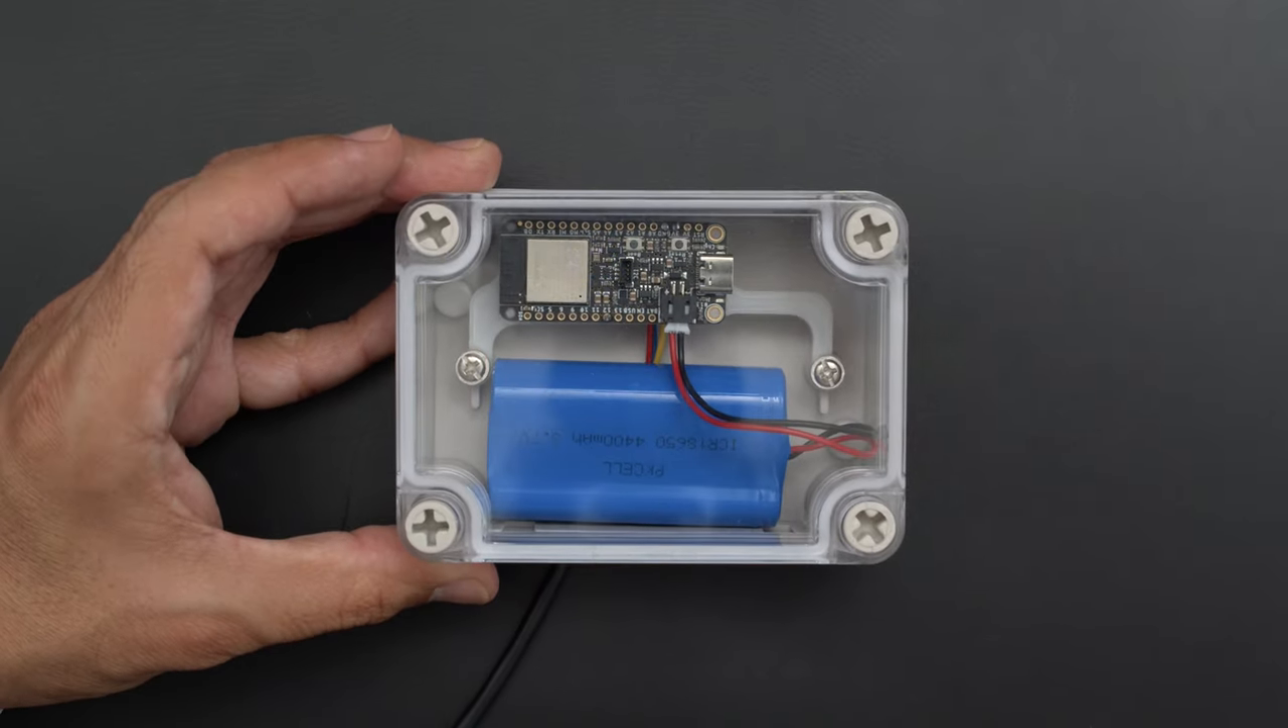This 4400 mAh LiPo battery fits nicely in the enclosure and plugs directly into the Feather's battery port.